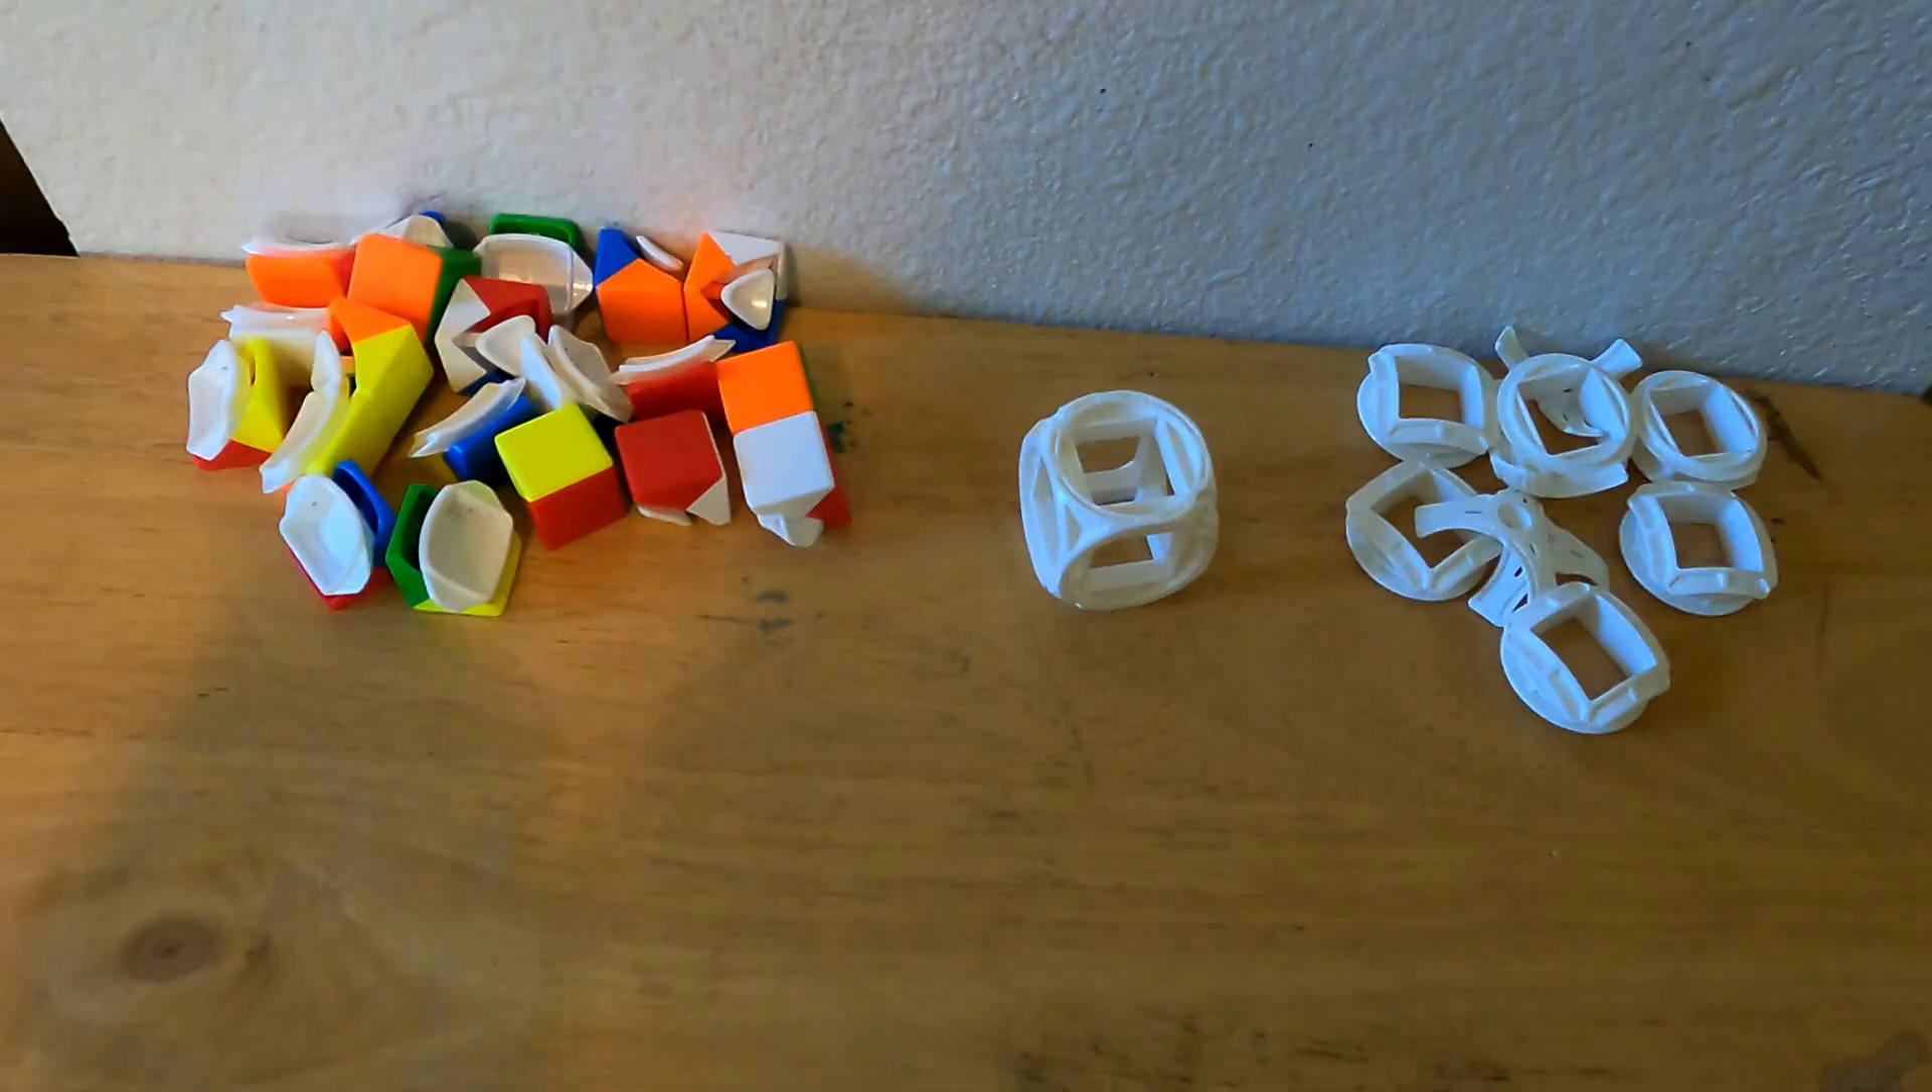This is what a 100 % Disassembled void cube looks like it pretty much has a one-by-one void cube on the inside.